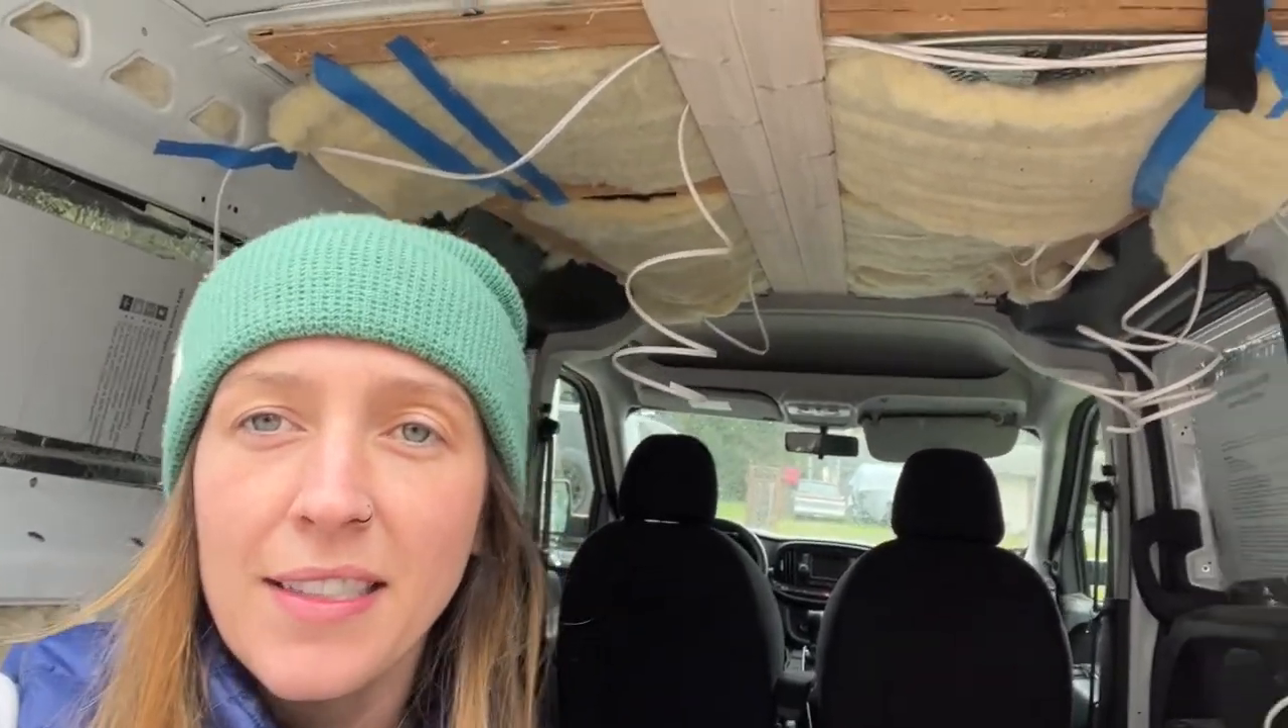The wires hanging down right now are for the lights and we have some of the insulation tucked up.